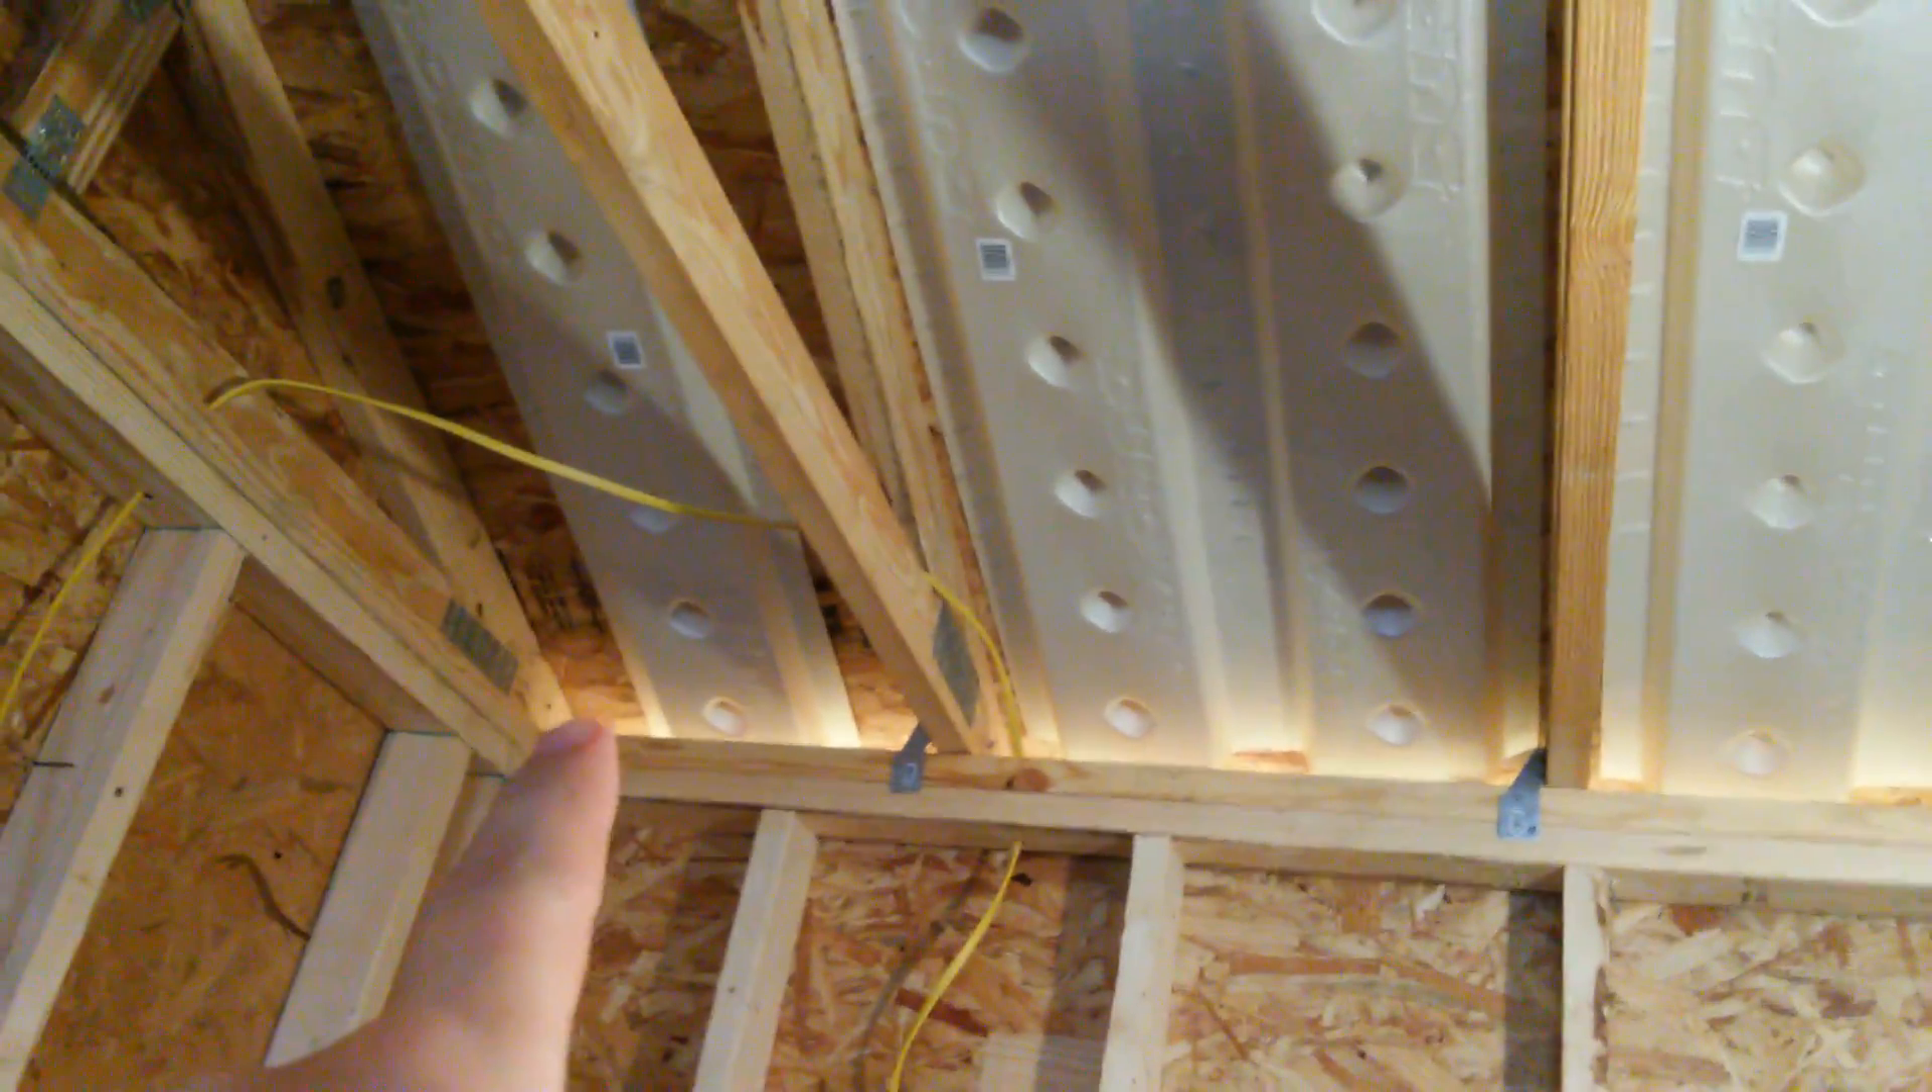Still need to put in the bat insulation in there to cover up these holes.